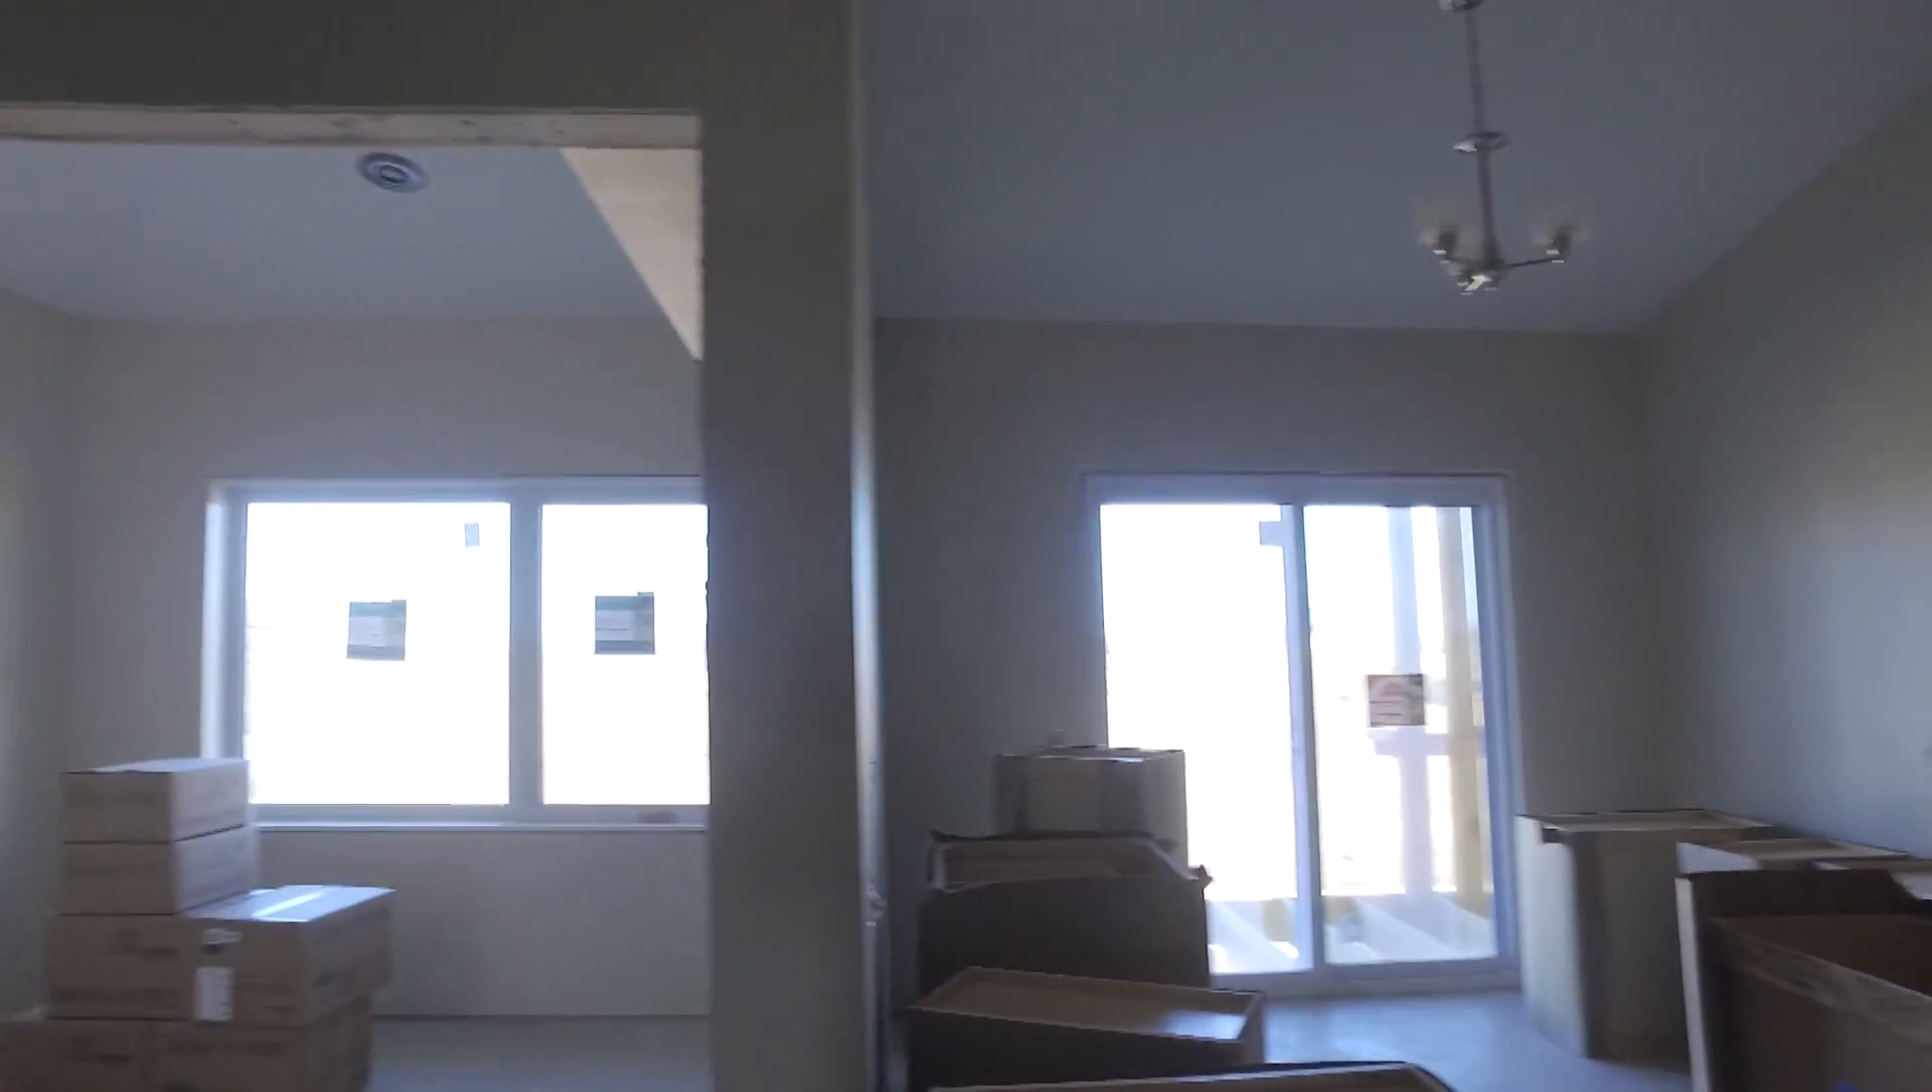The cabinetry has just arrived and has not been installed in this unit yet.